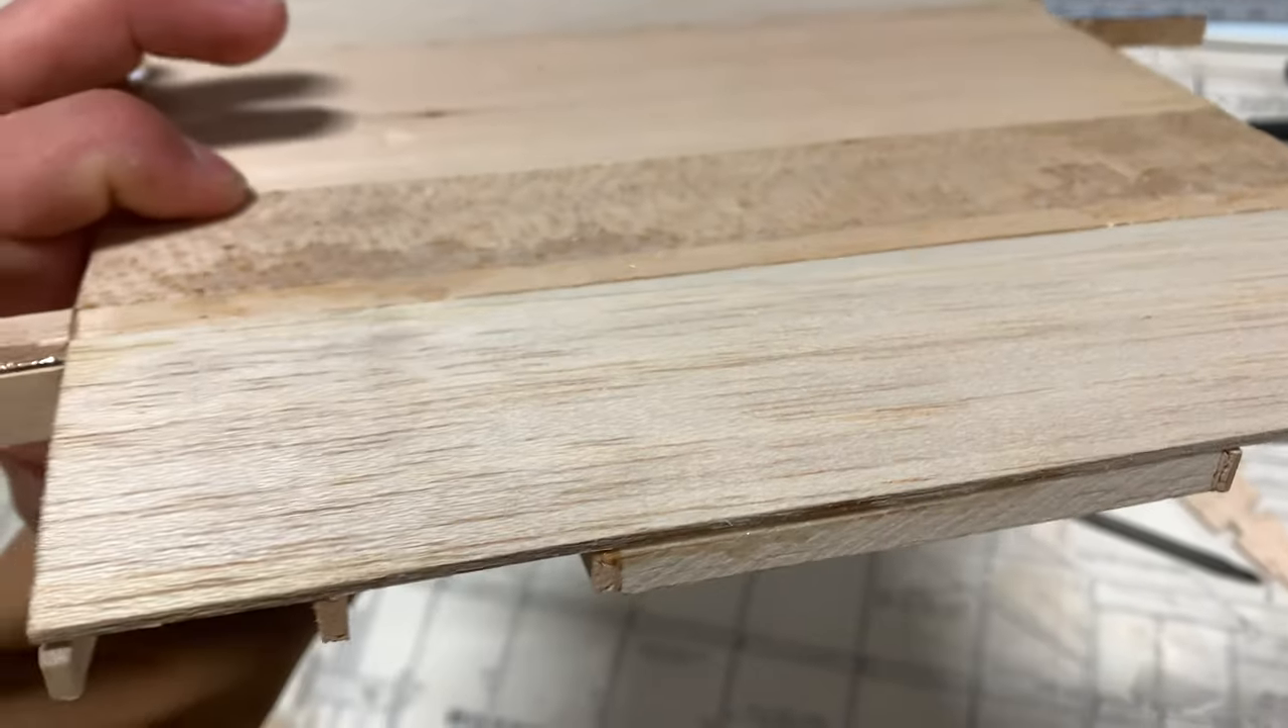I finished the bottom sheeting with the last bottom piece, and it came out really good.